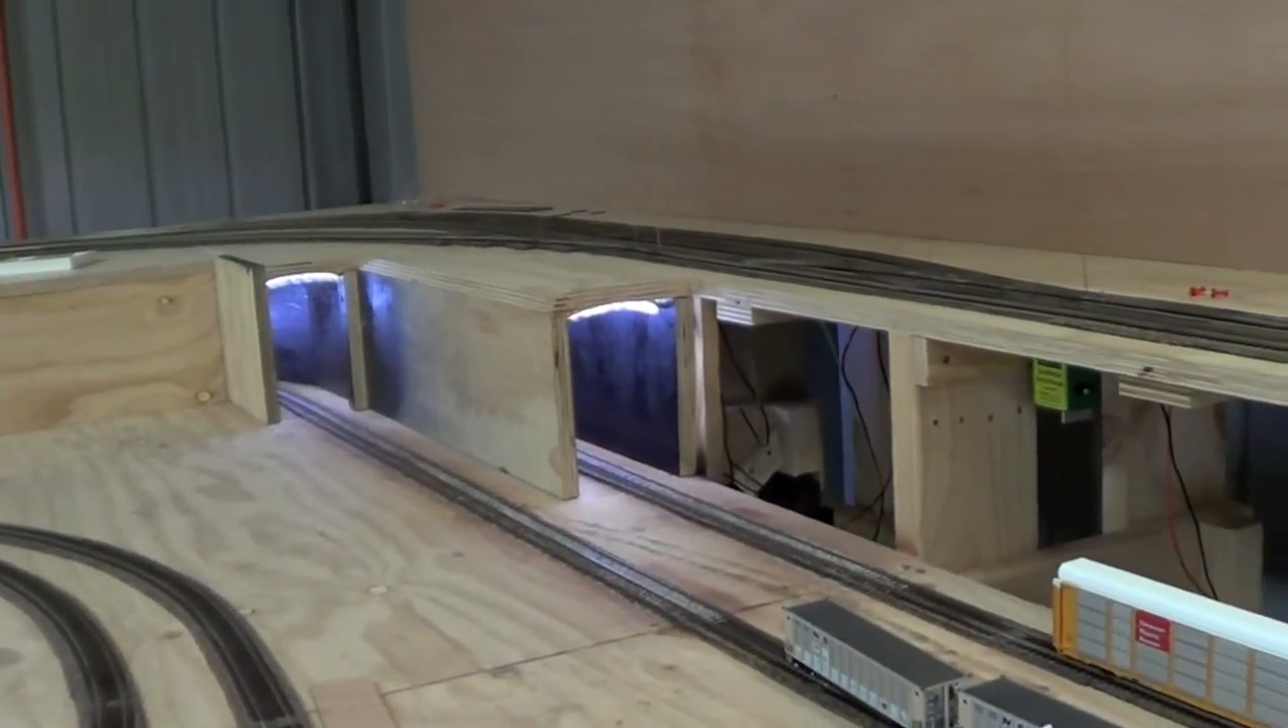We'll see how we go. Okay guys, just finished putting the LED lights up.